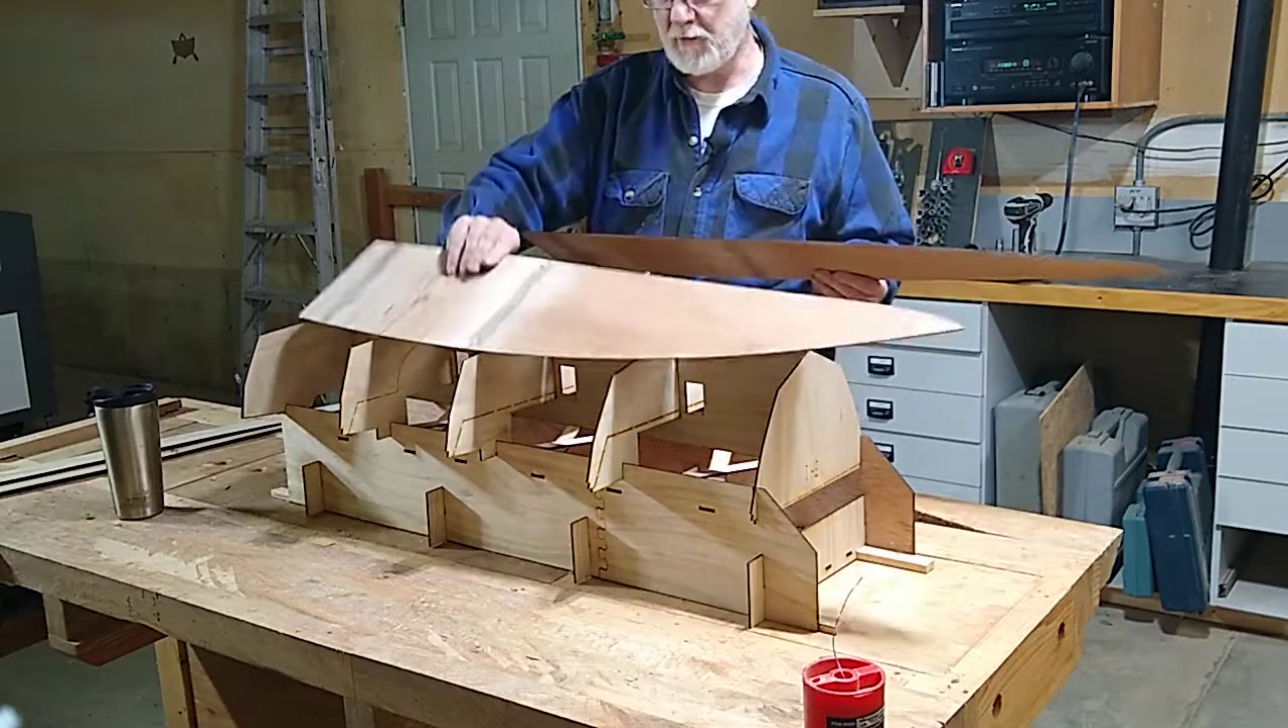Here we are again back on our shop floor with our construction jig with all the bulkheads erected in it.